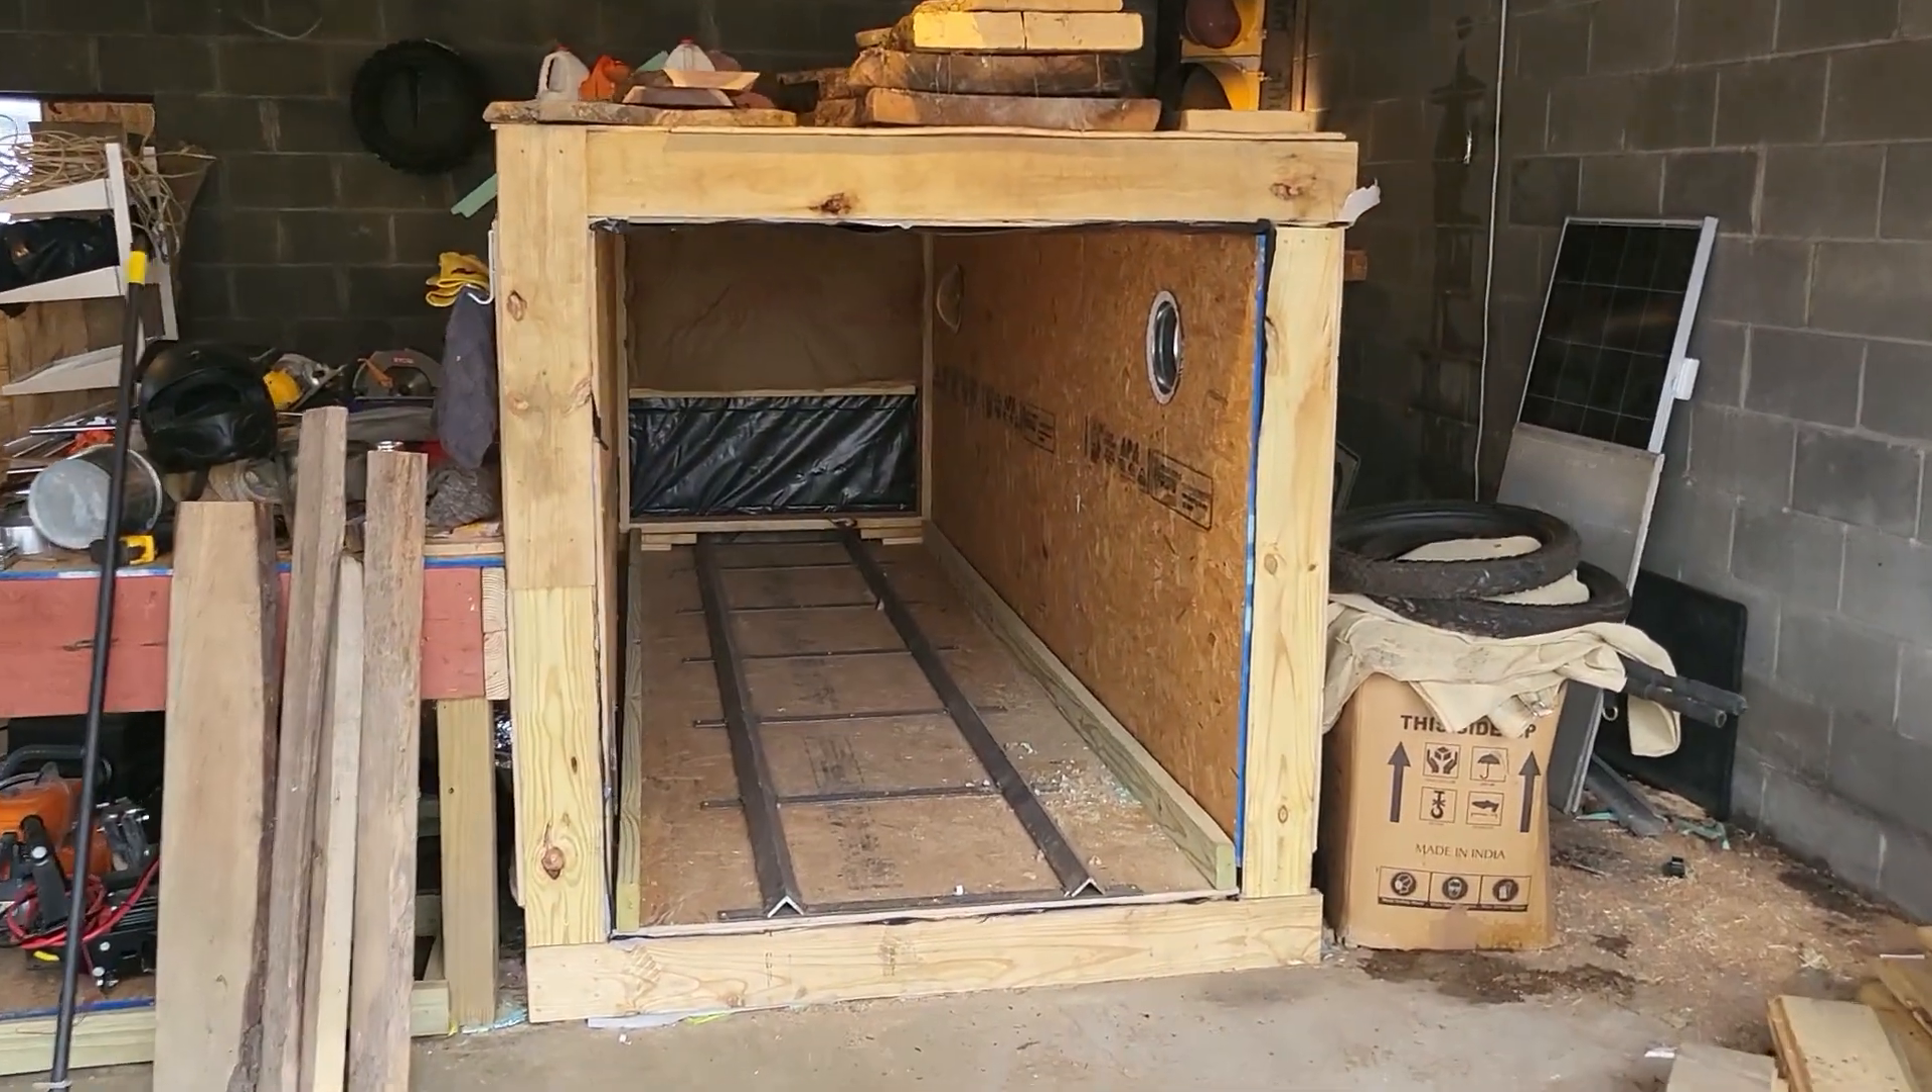It is uh still got some silver board that needs put up inside this box the back needs uh closed and another moisture layer.